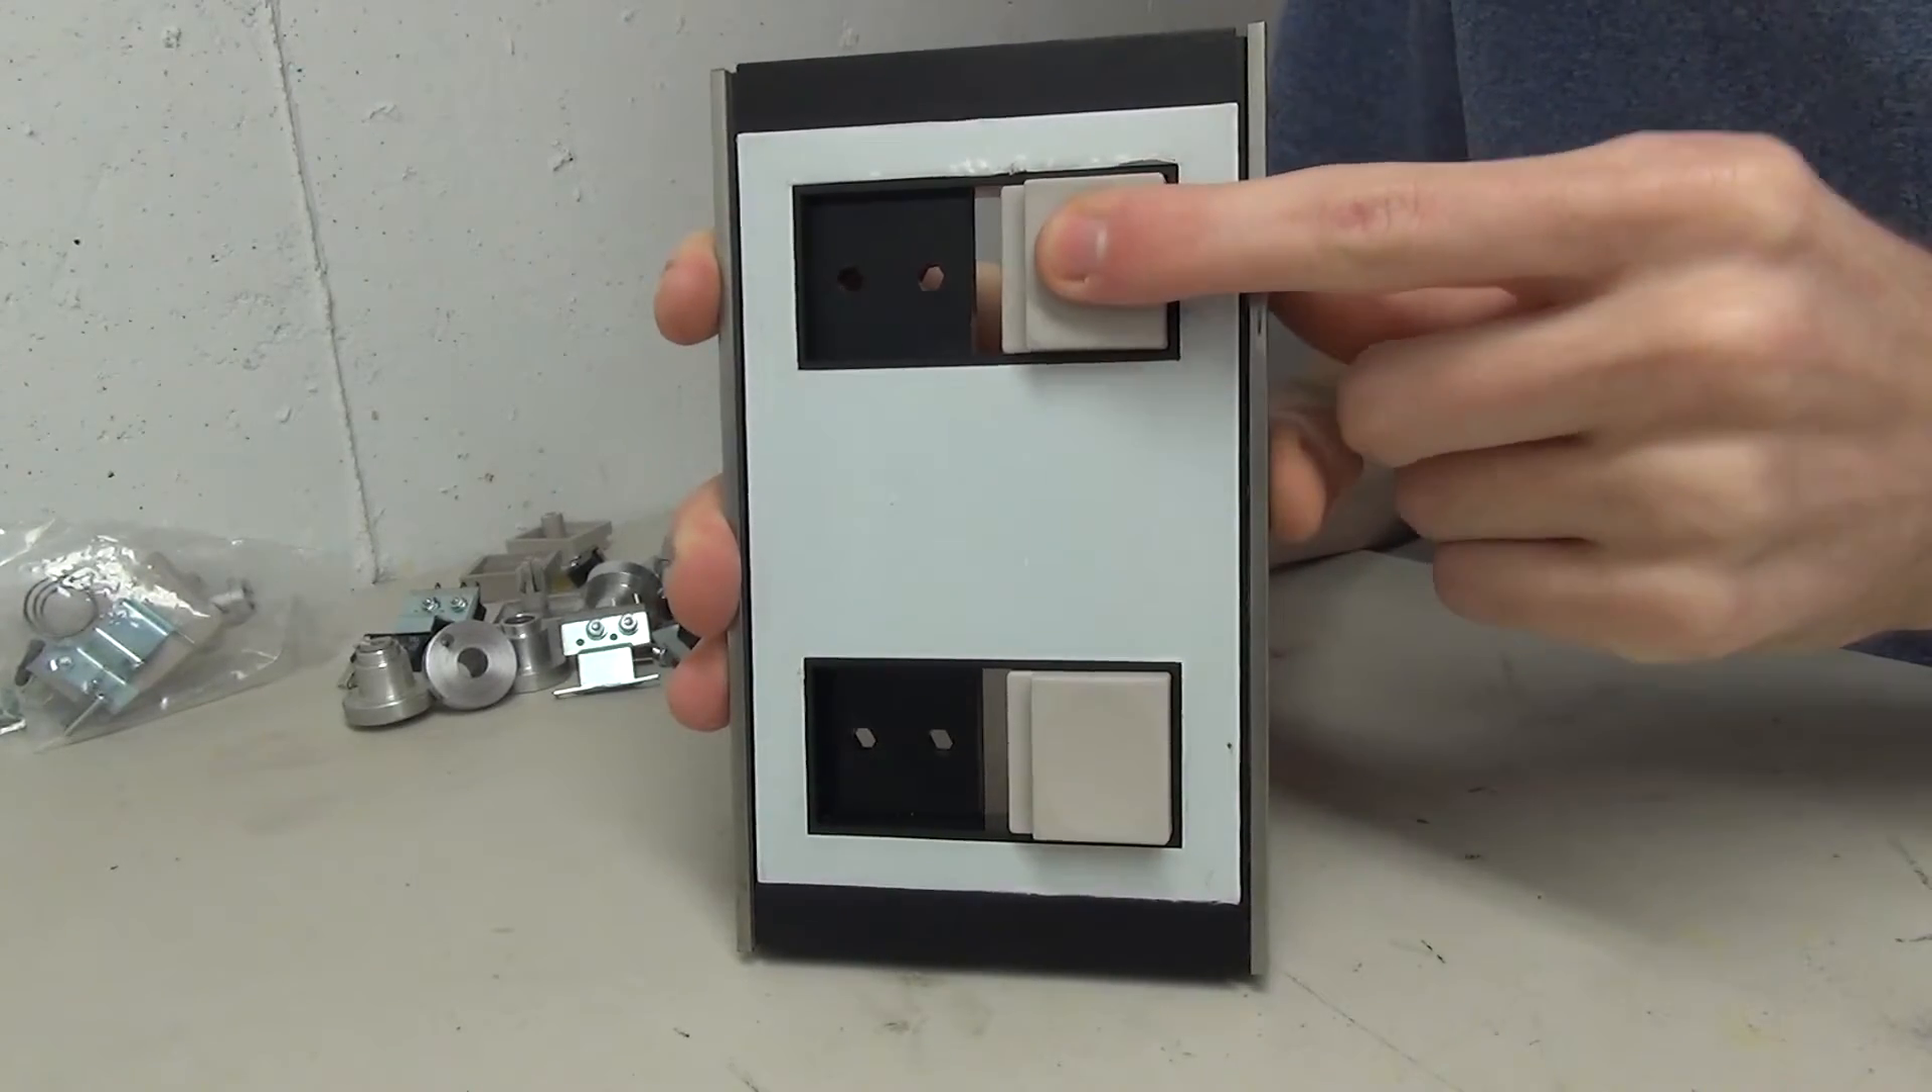We have the two buttons installed and they press nicely.